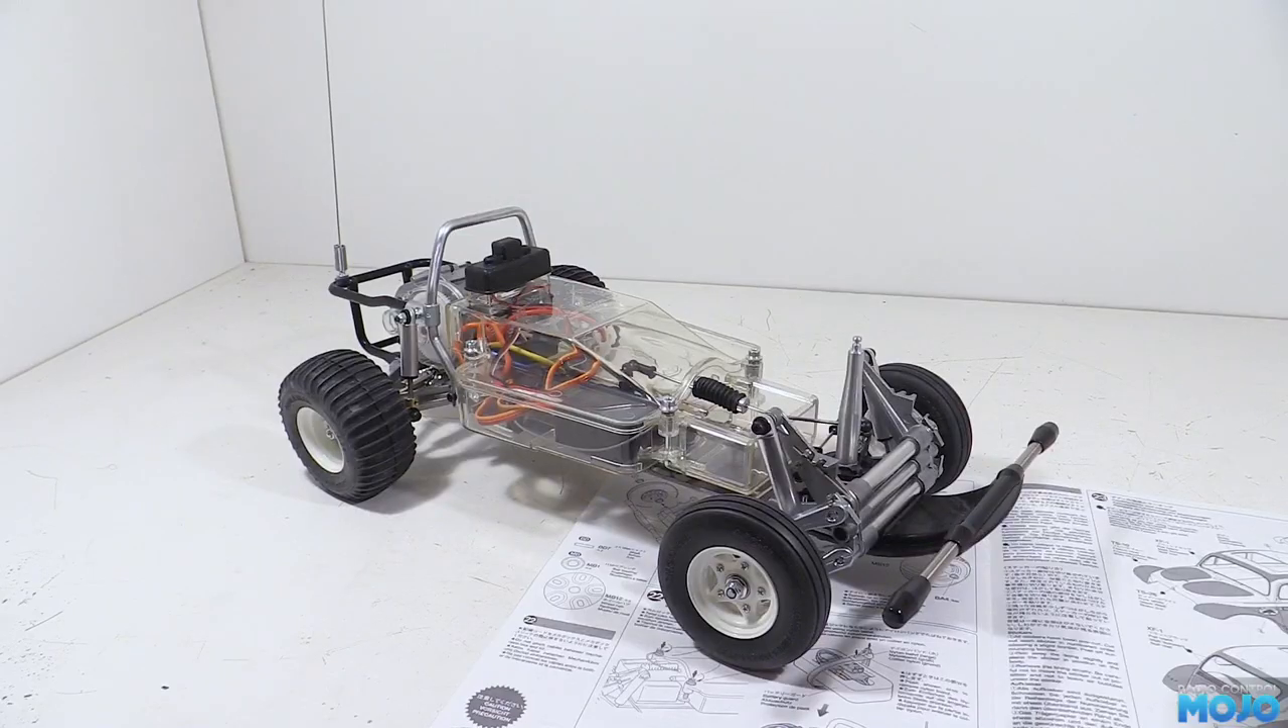What we have is a rolling chassis with most of the electronics installed.